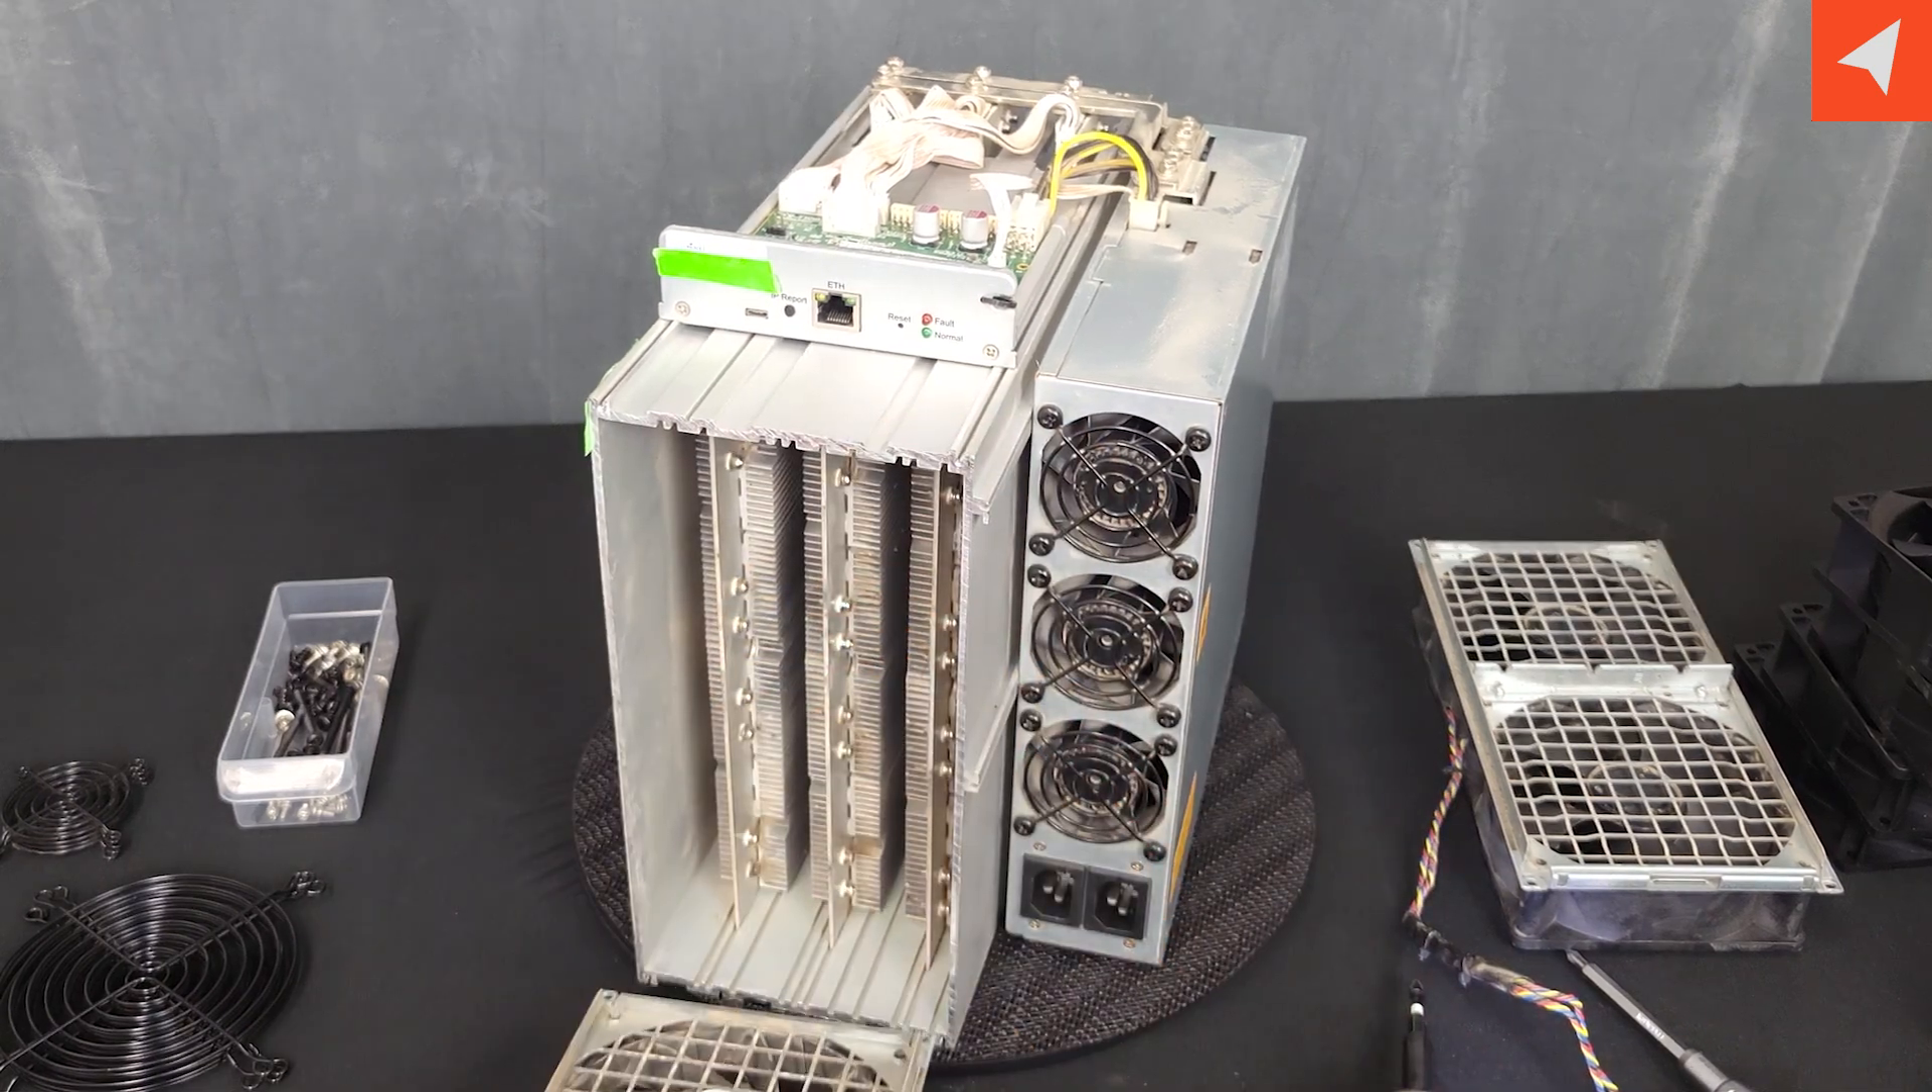Front fan assembly has been removed.